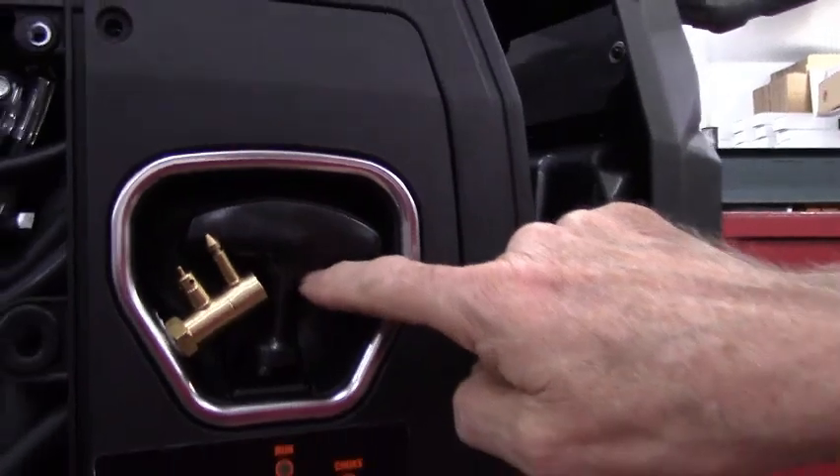As you can see, the fuel fitting and the recoil start will fit in there.